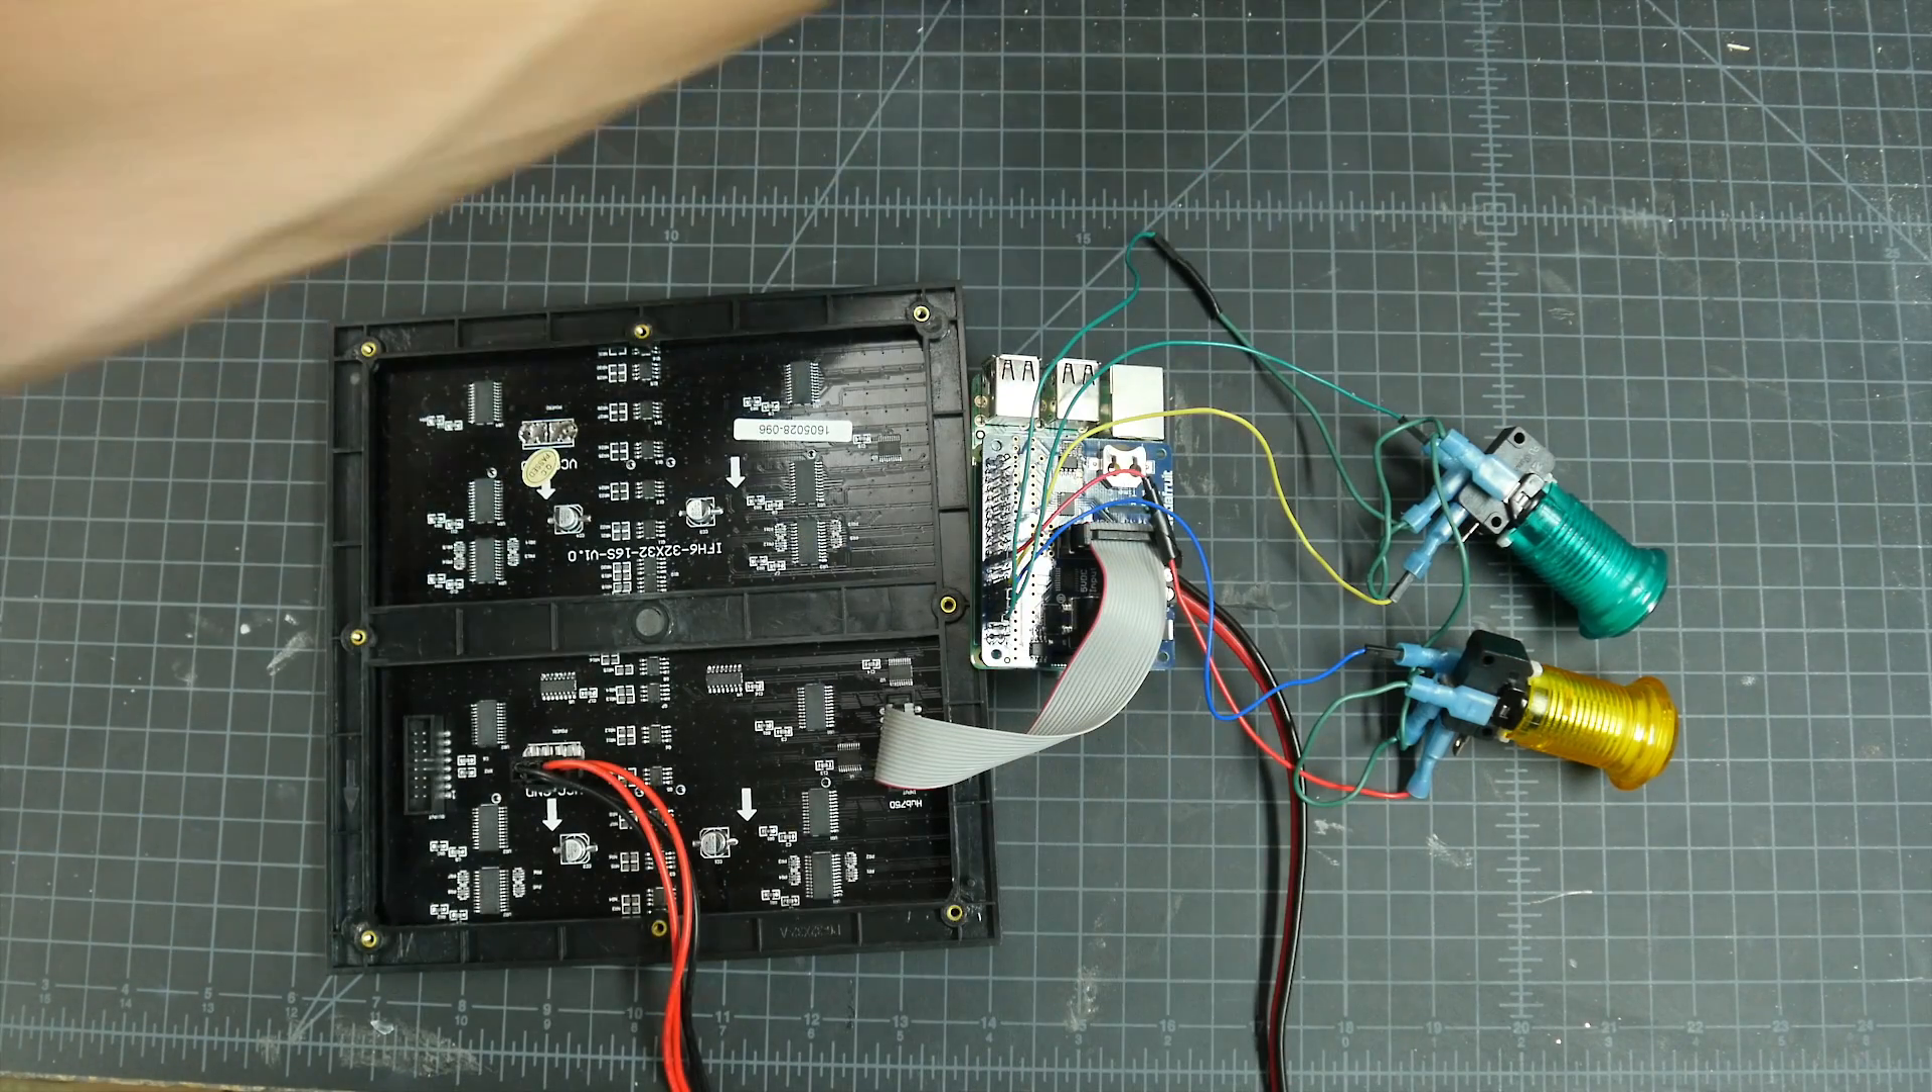I've only got two buttons set up here for testing and this wiring is all temporary.